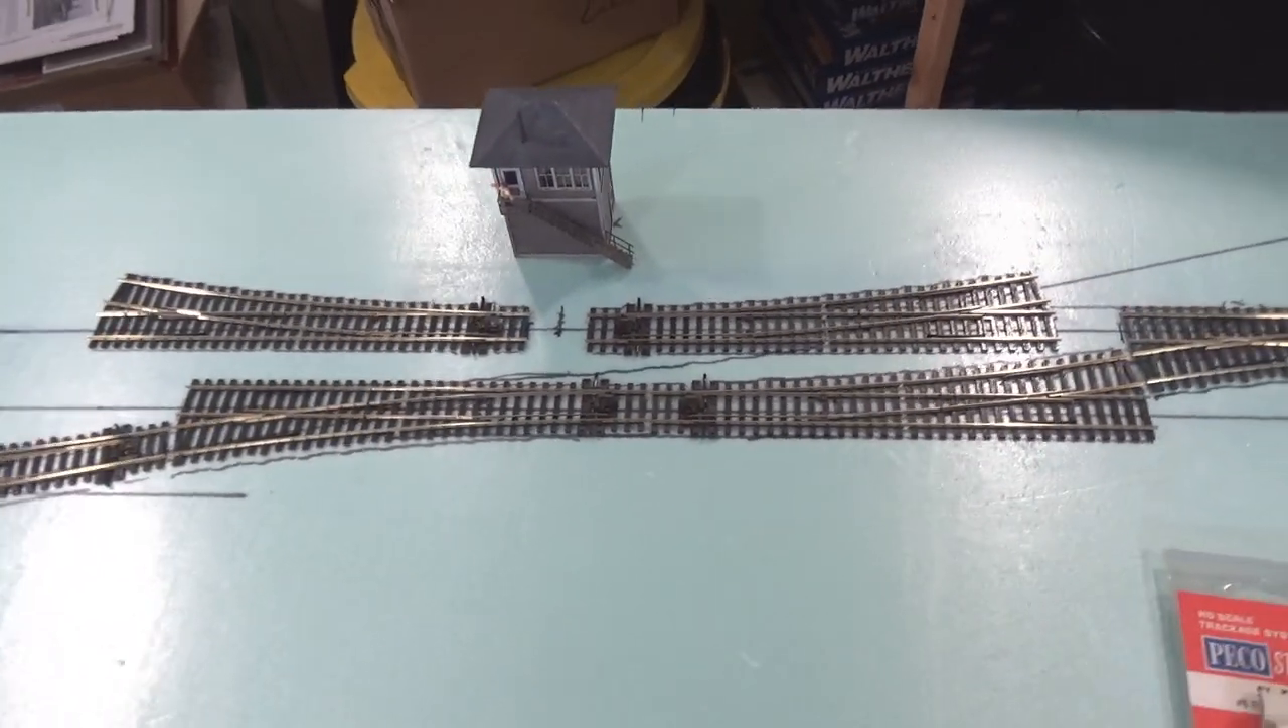So we've got all of the turnouts in place there all laid out.